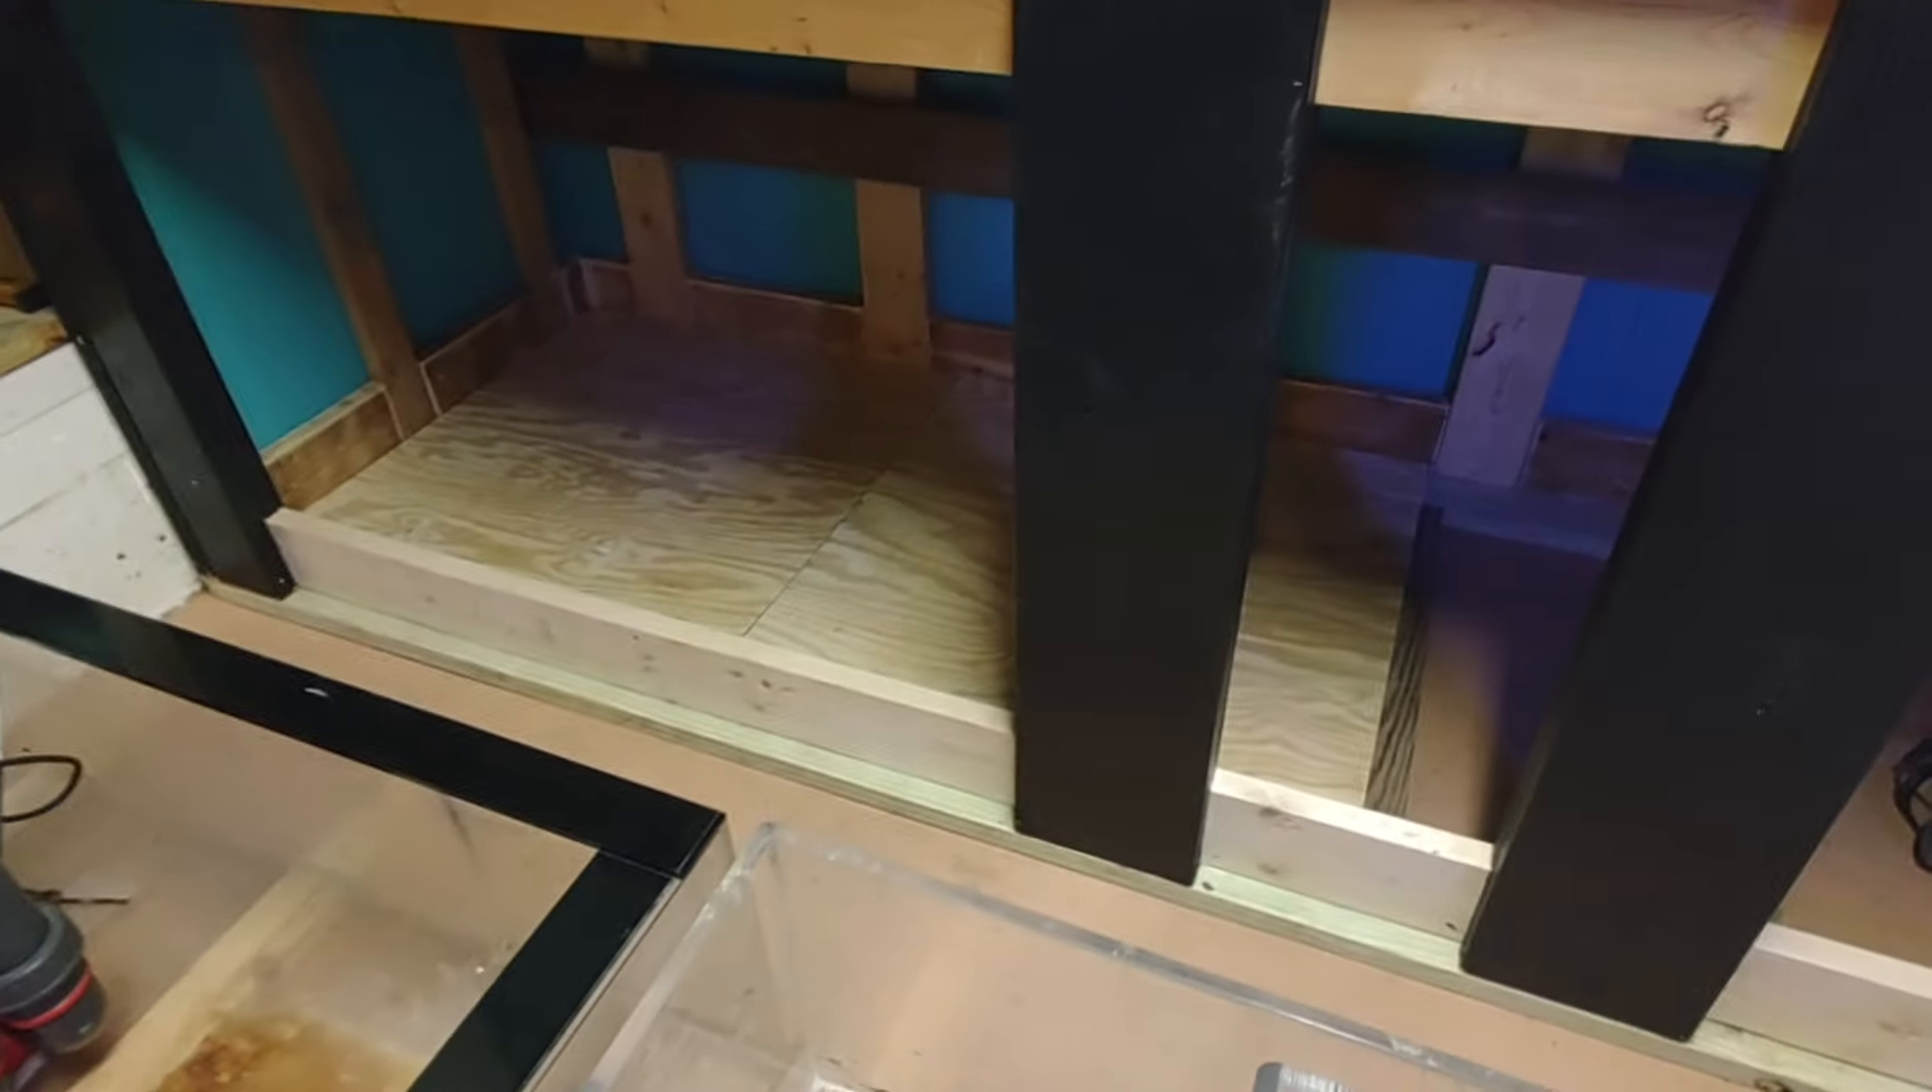You can see I've got all the 2x6s in between the upright vertical board. That's looking a lot better and obviously we gained an inch and a half there.